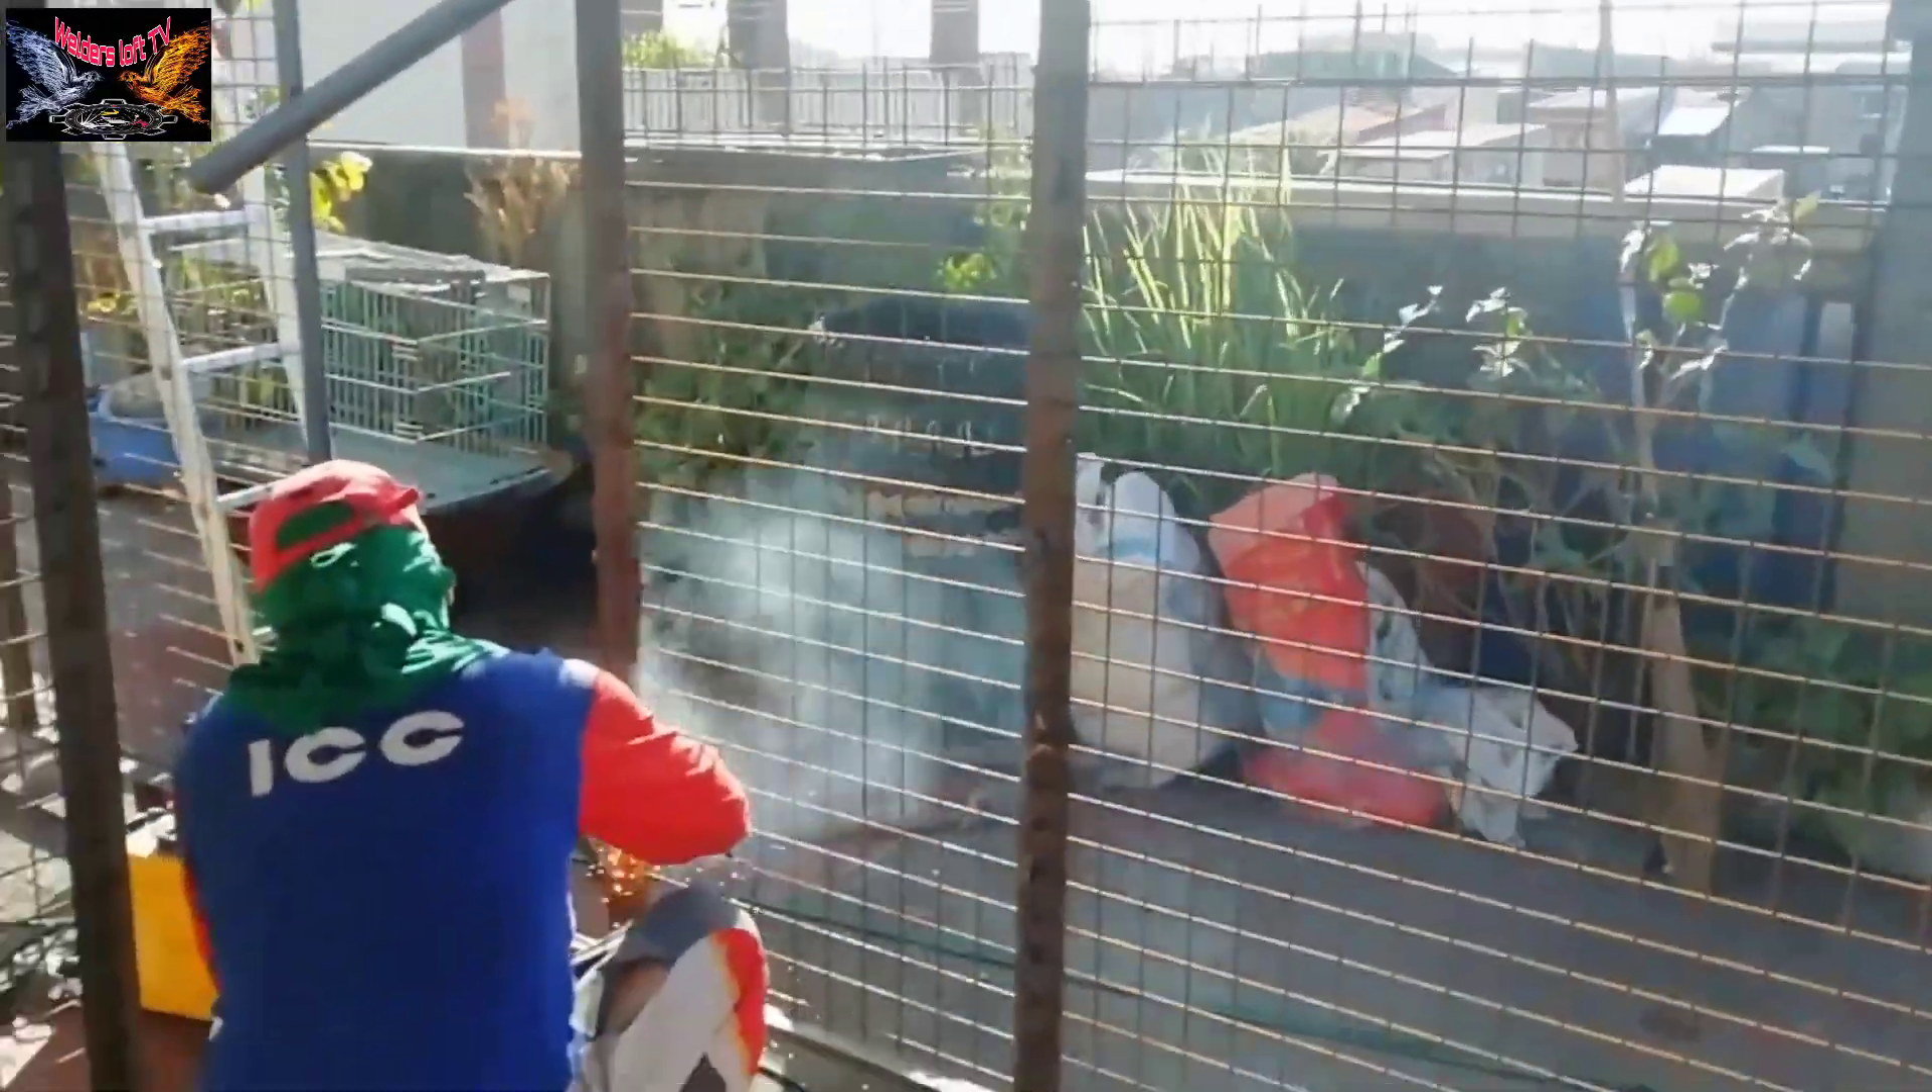Ayun na nakabit na yung mga steel matting natin.